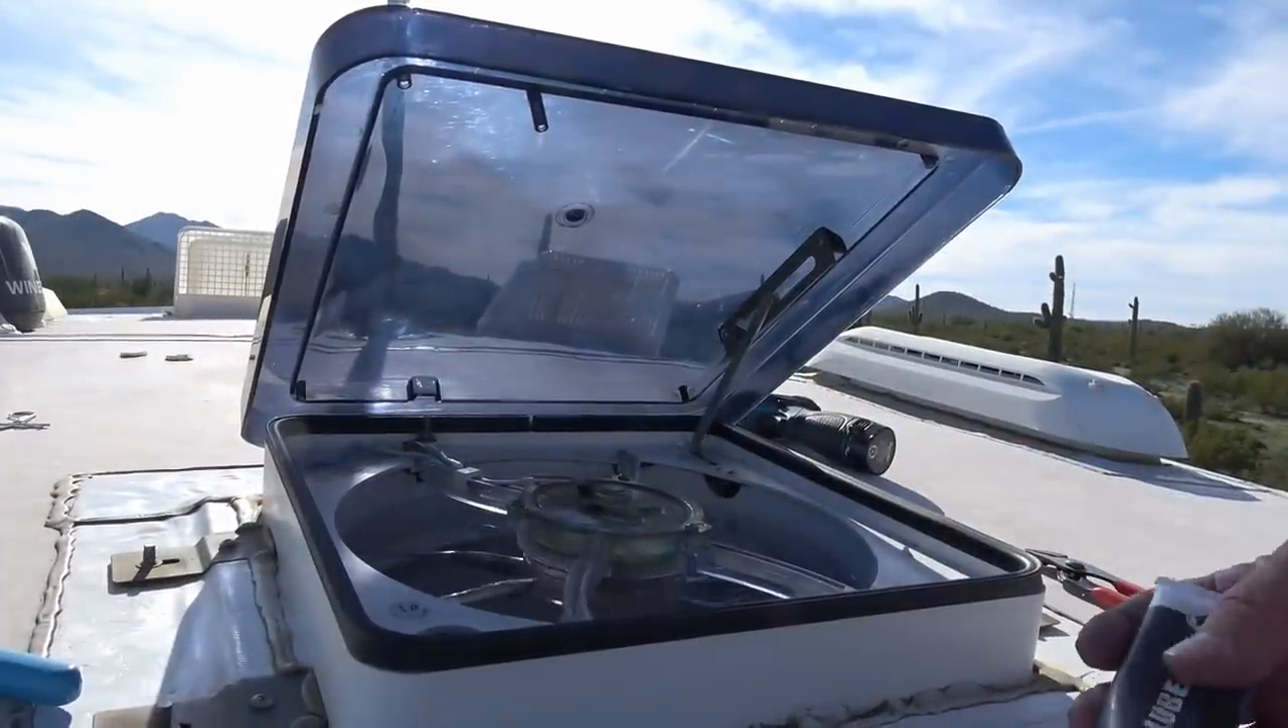I've got the lid back in place, a little finicky but got her done.